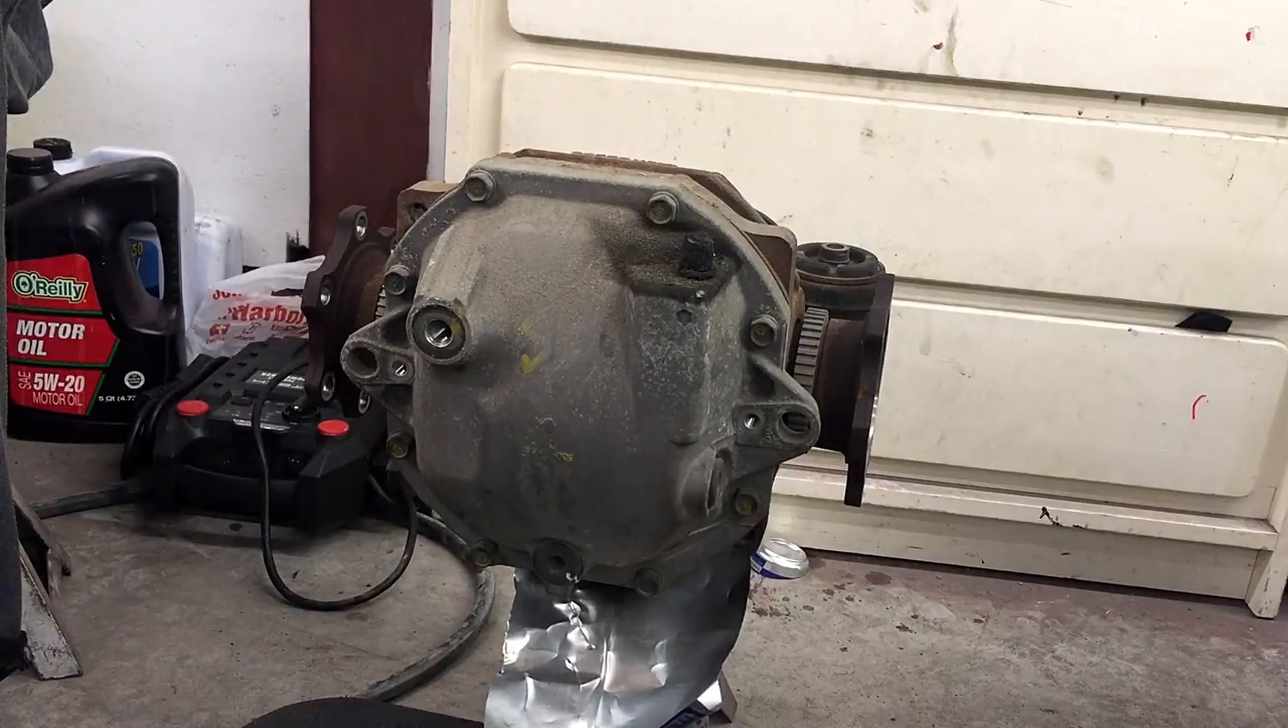All right, now that we got the diff out, I made this like makeshift little funnel catch thing, so it could actually drain in there.